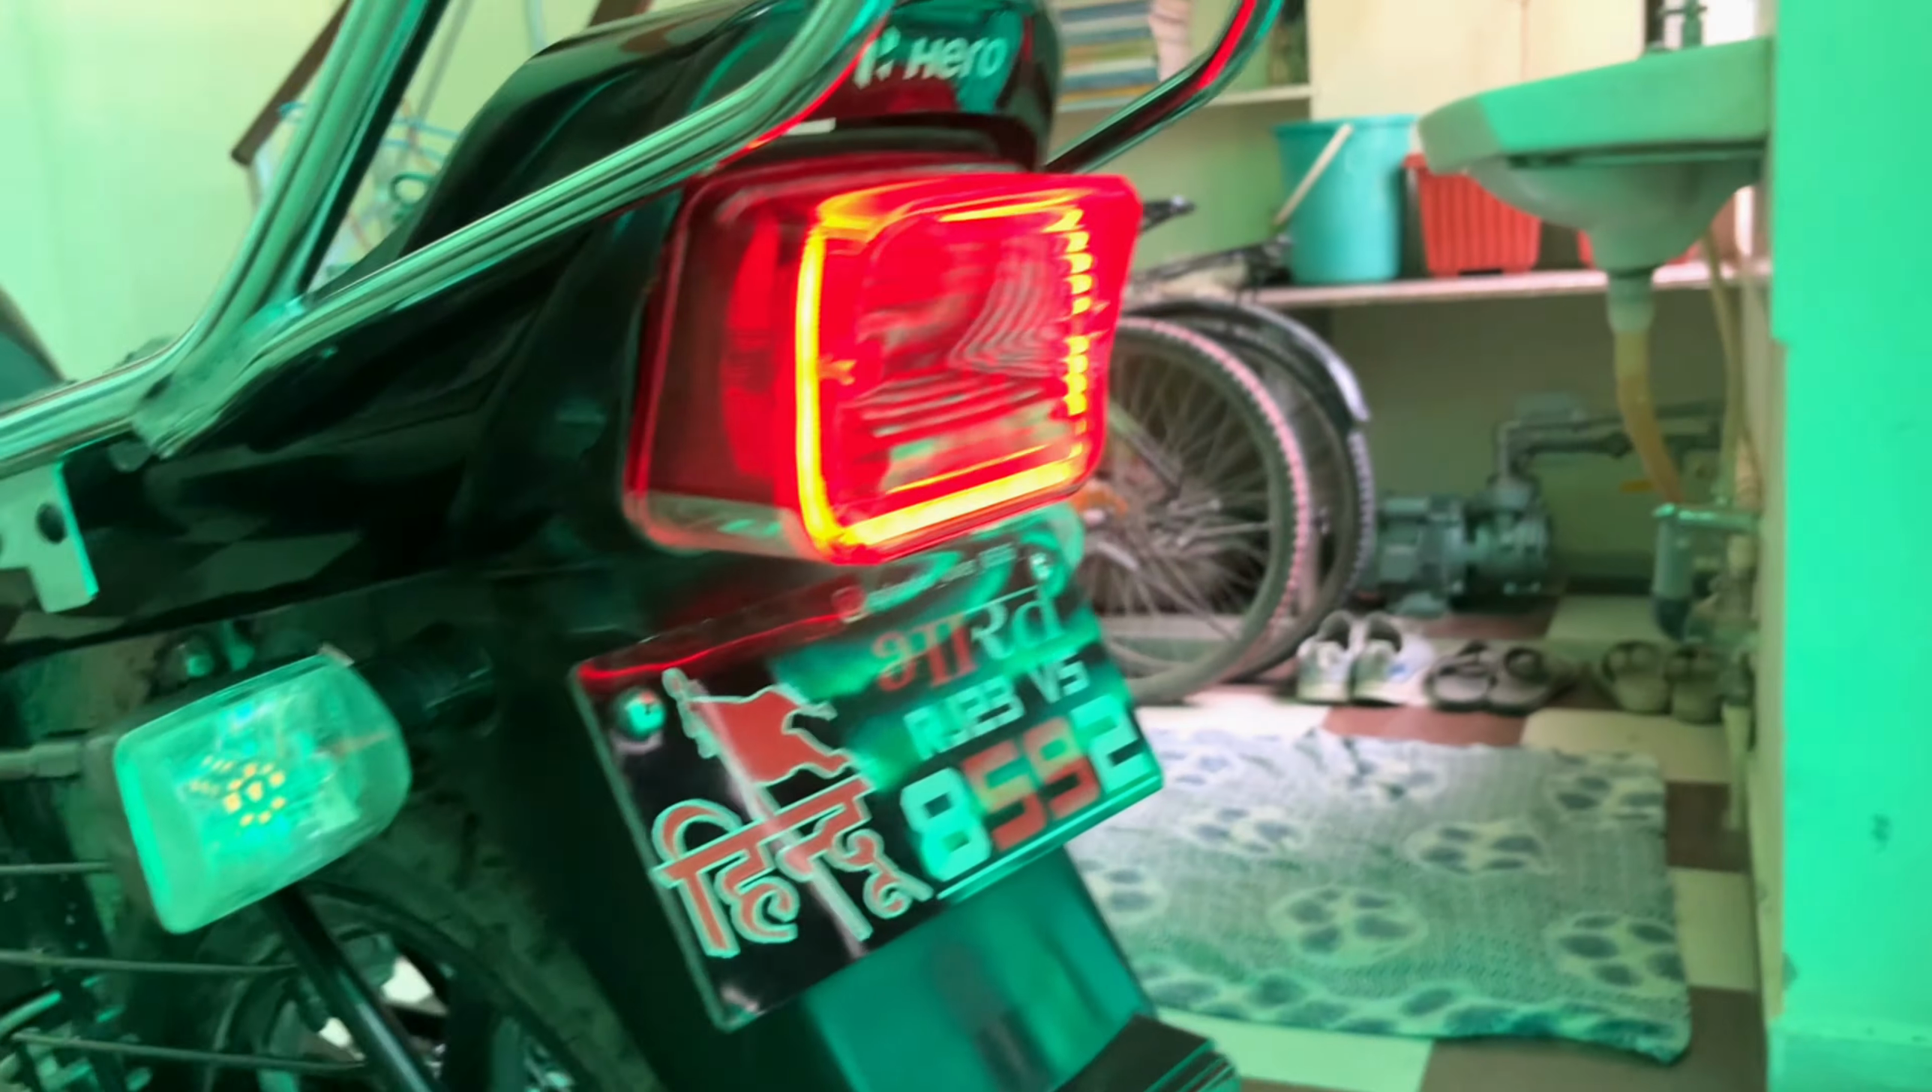जो अपनी बैक लाइट थी वह भी लग चुकी है।